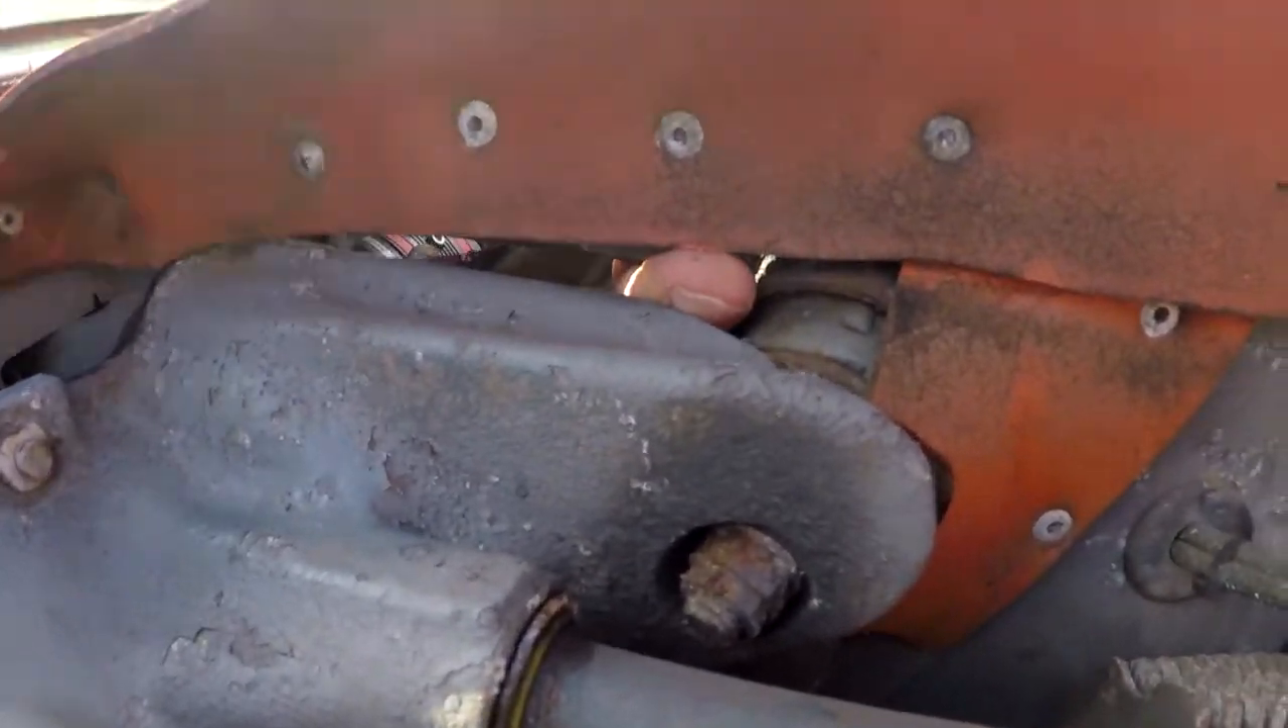If you look on this side, again, there's a big gap right here for the cooling air to leak out down here on the bottom of the cylinder.